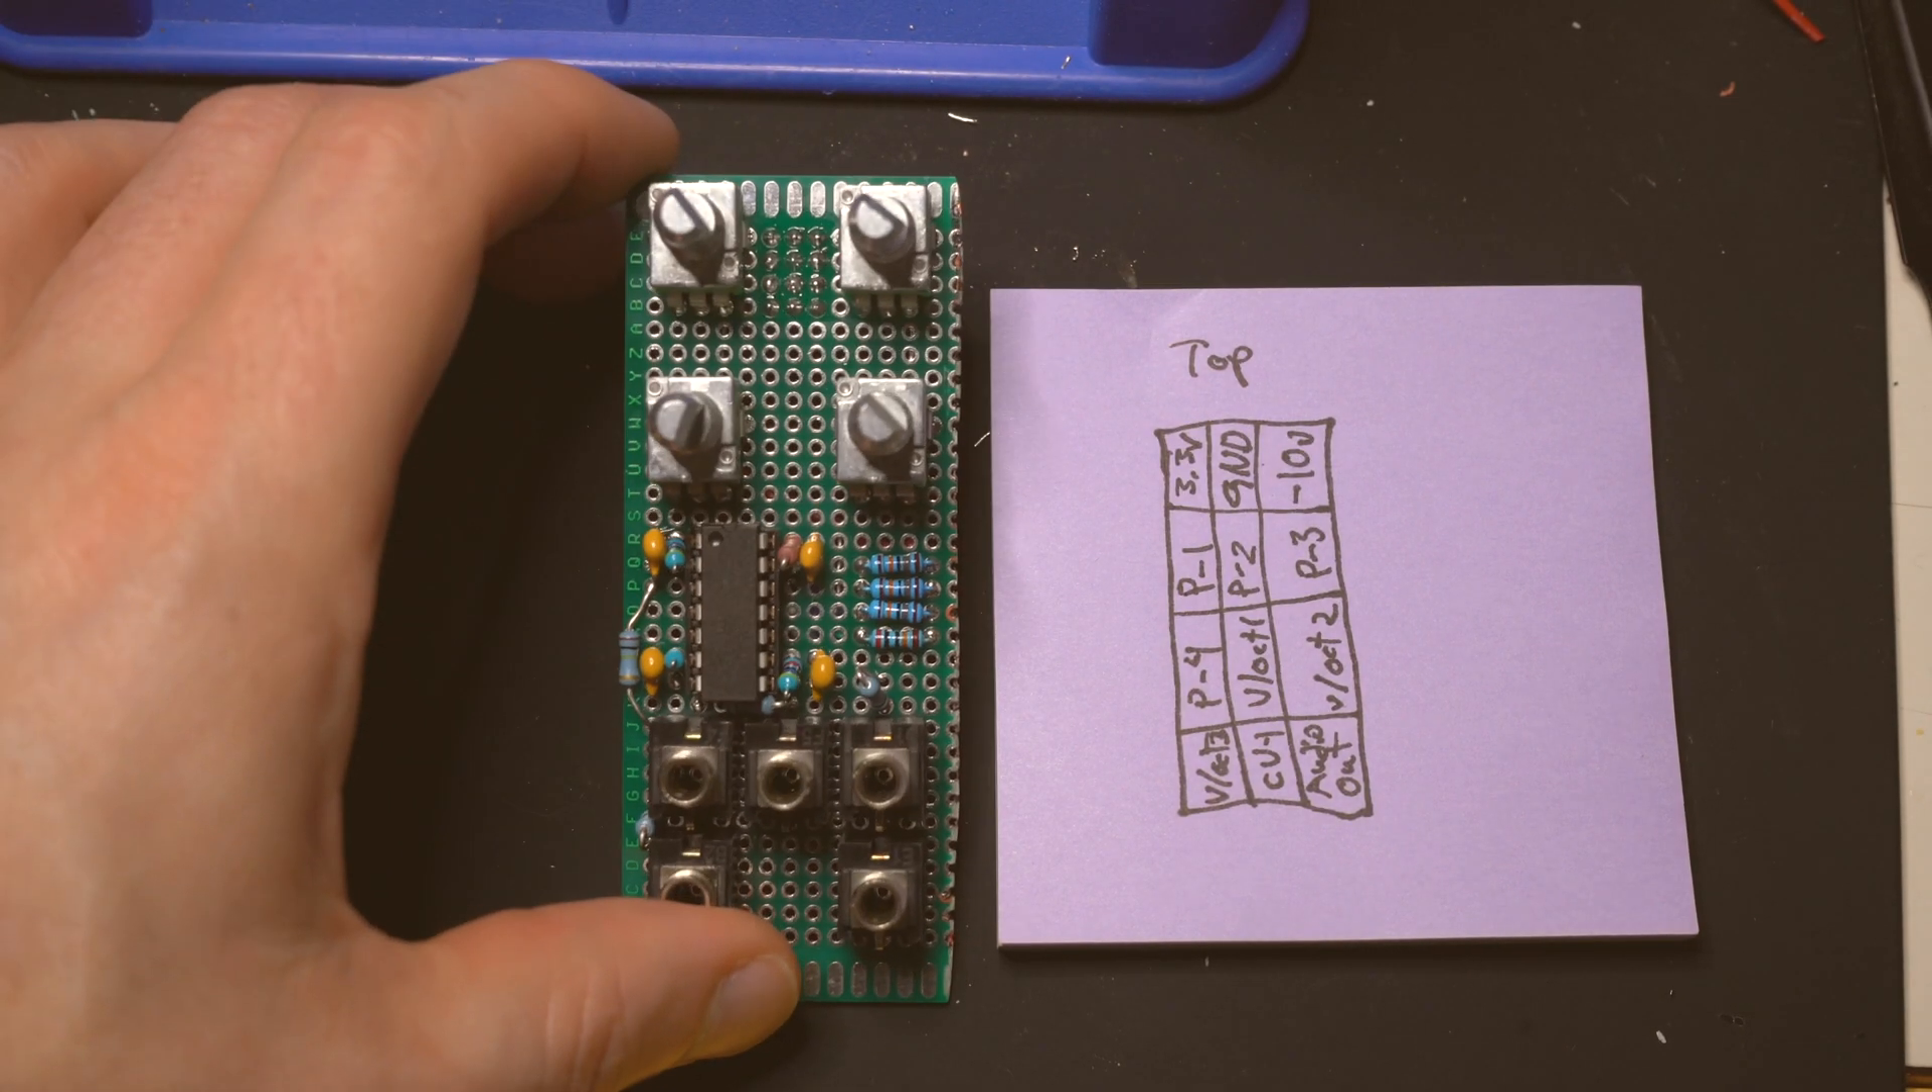And here is actually some components slotted on to the top board.